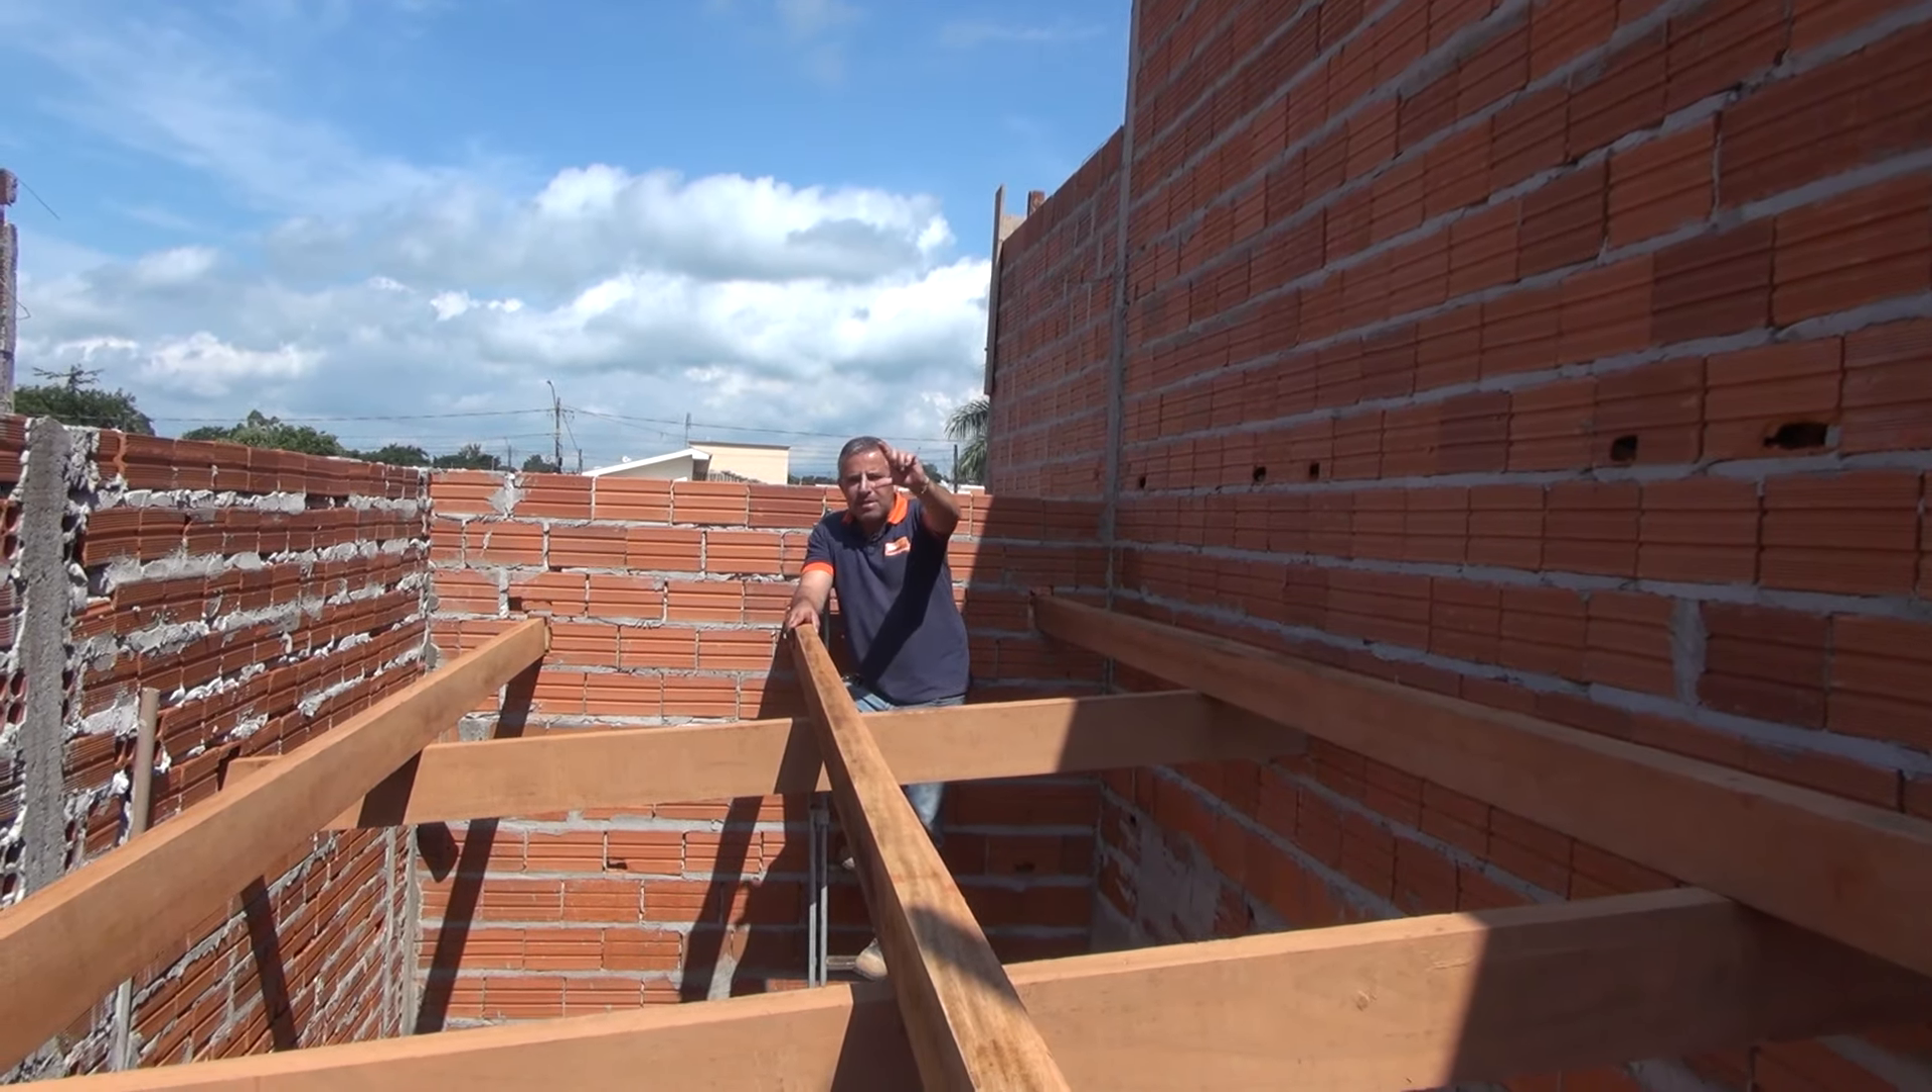Pronto pessoal, a estrutura já está no lugar.